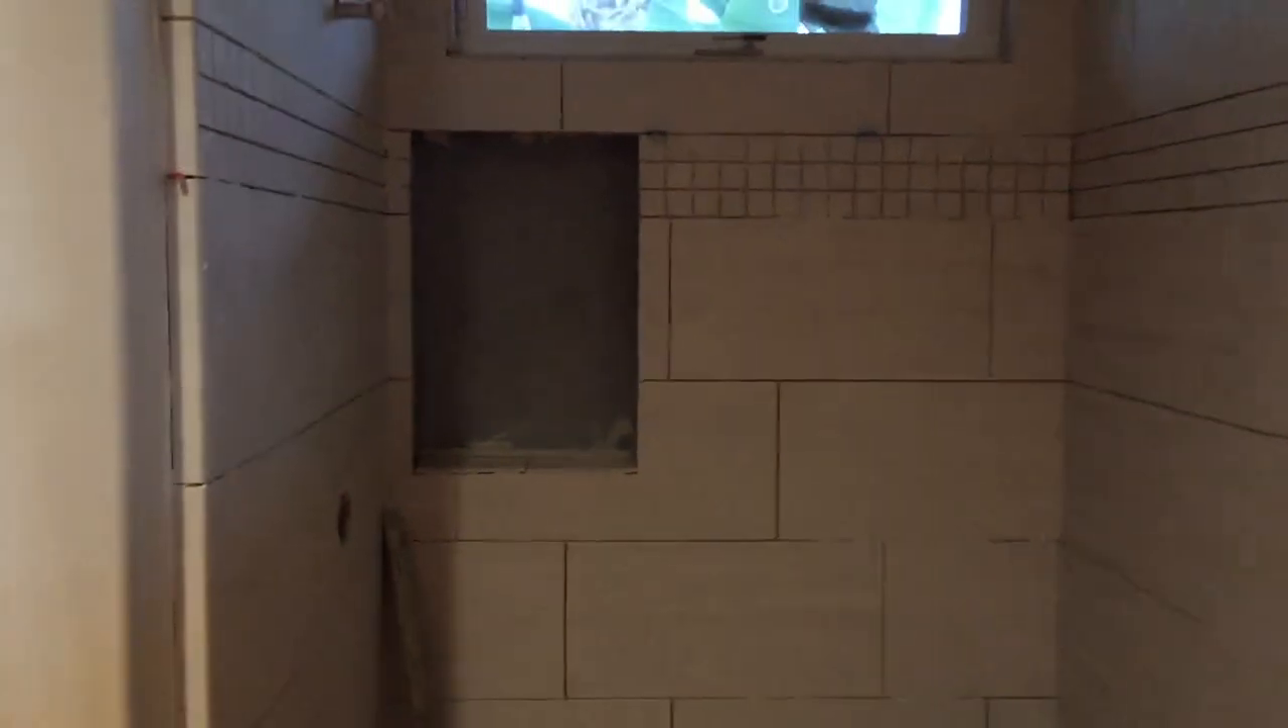The shower is just about finished being tiled. That niche there will get finished up today.